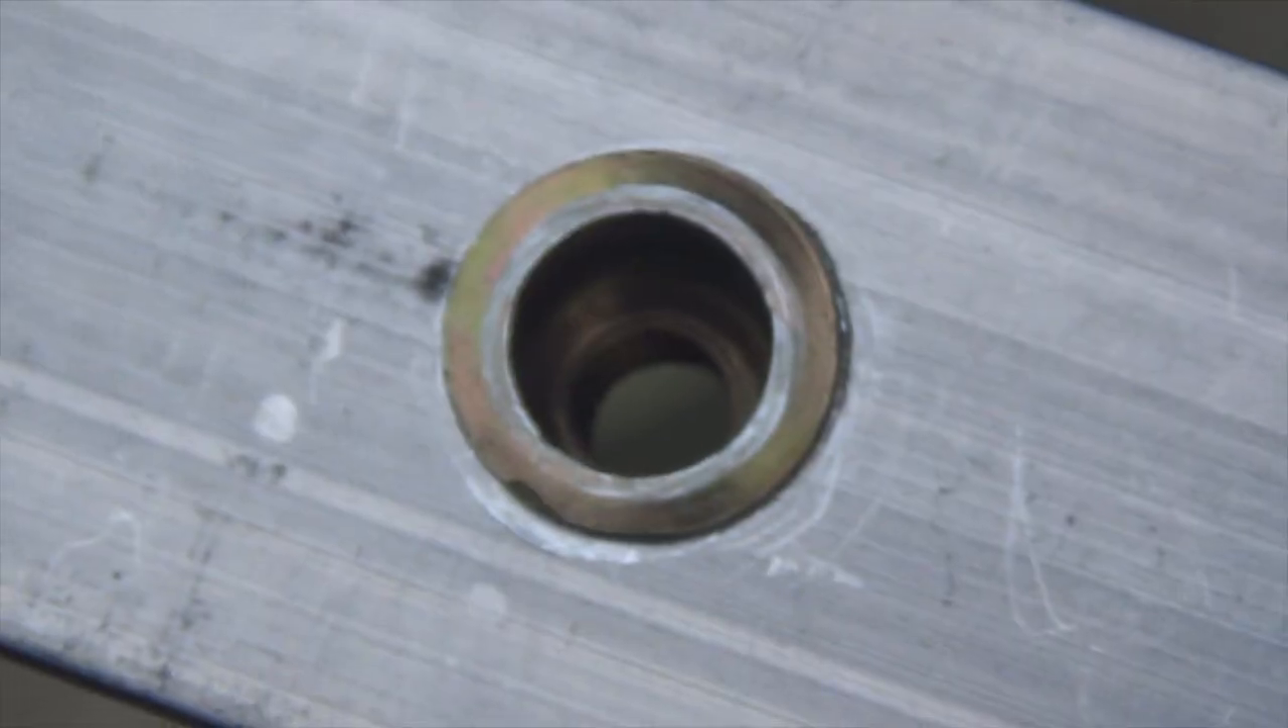And you basically have the rivnut in place in the sheet metal.